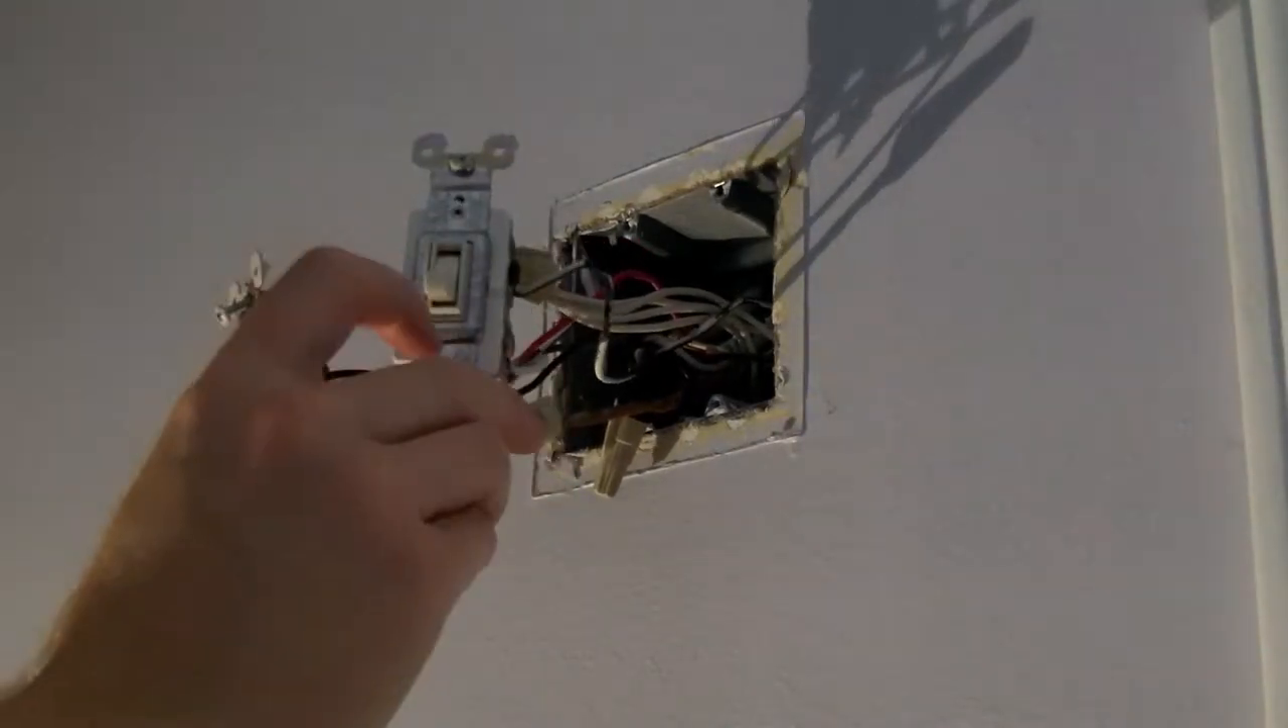Alright, here you see the switch plate off and most of the wires pulled out.